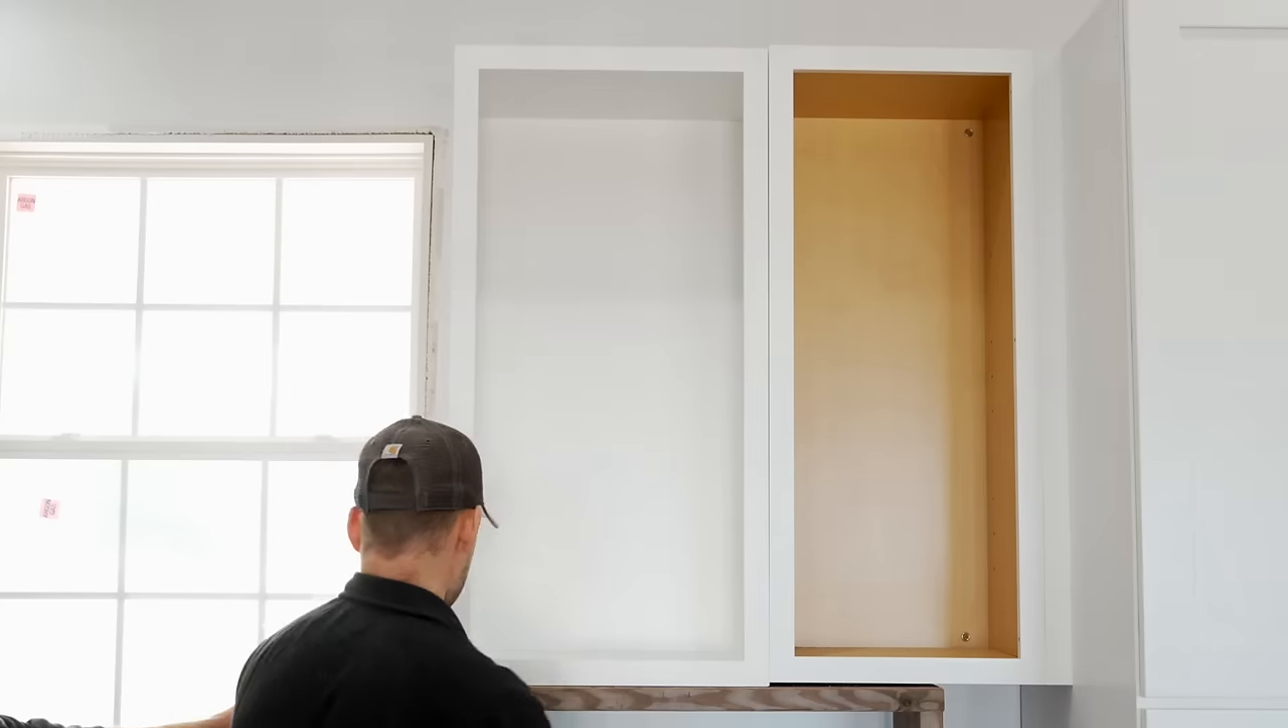Now as you can see we just shim this up to meet this other cabinet that's already set.